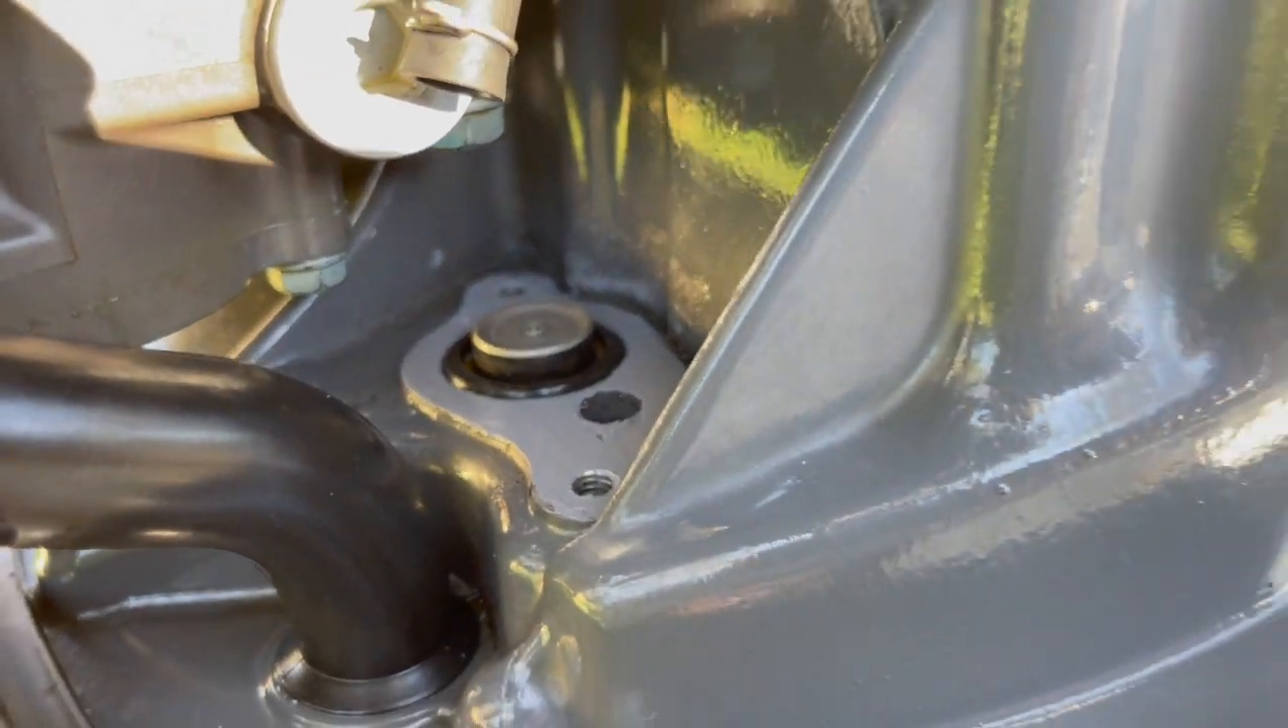I've reinserted the valve it's in place this looks good.